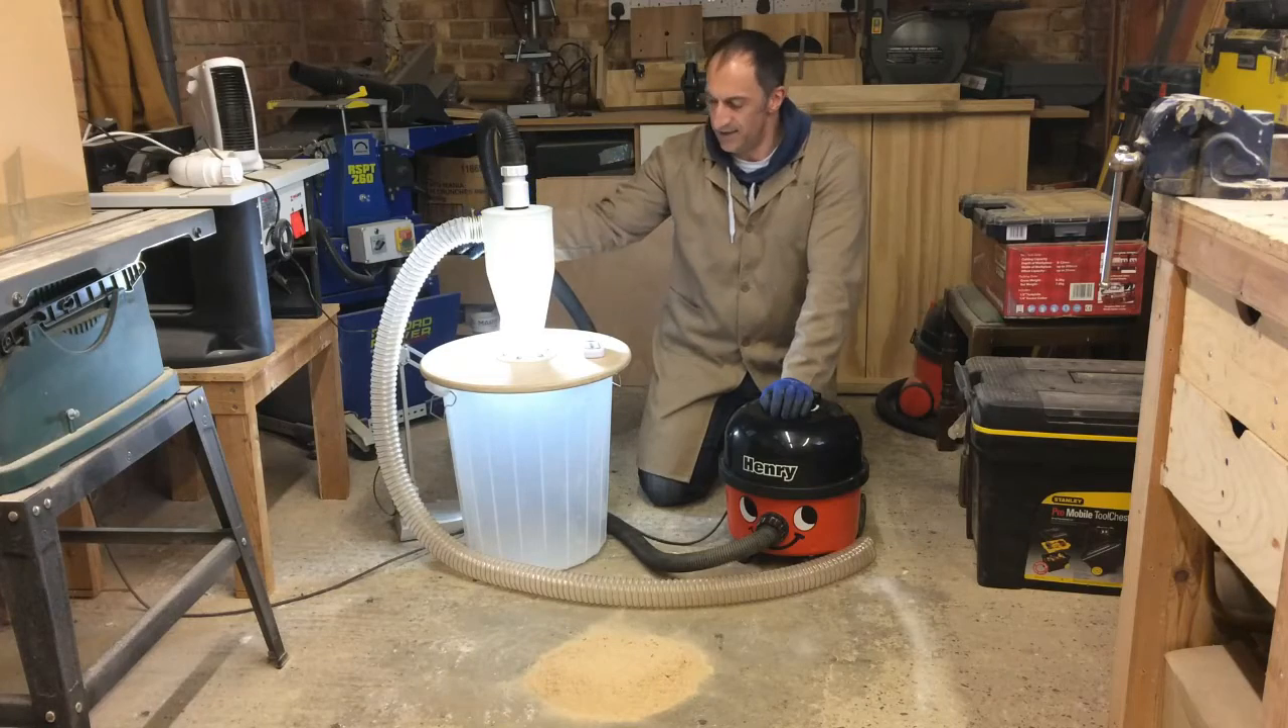I've got the vacuum coming into the top of the cyclone.